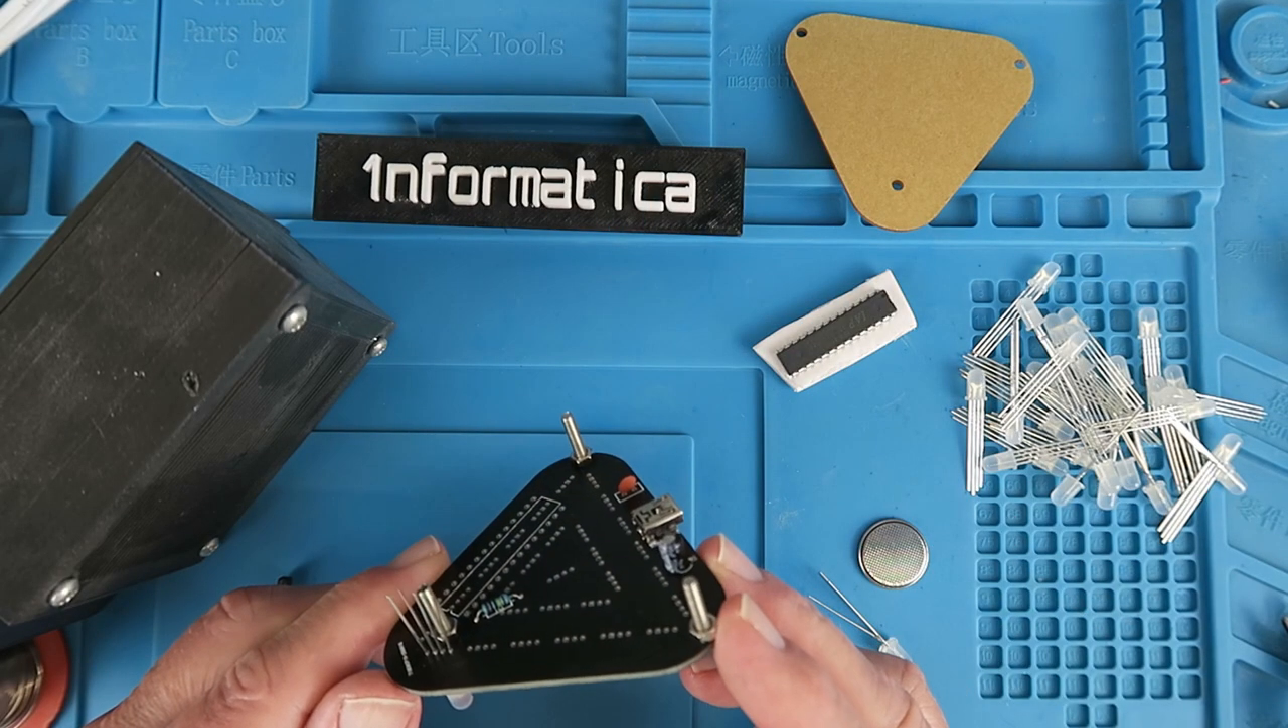I've put the screws in place.